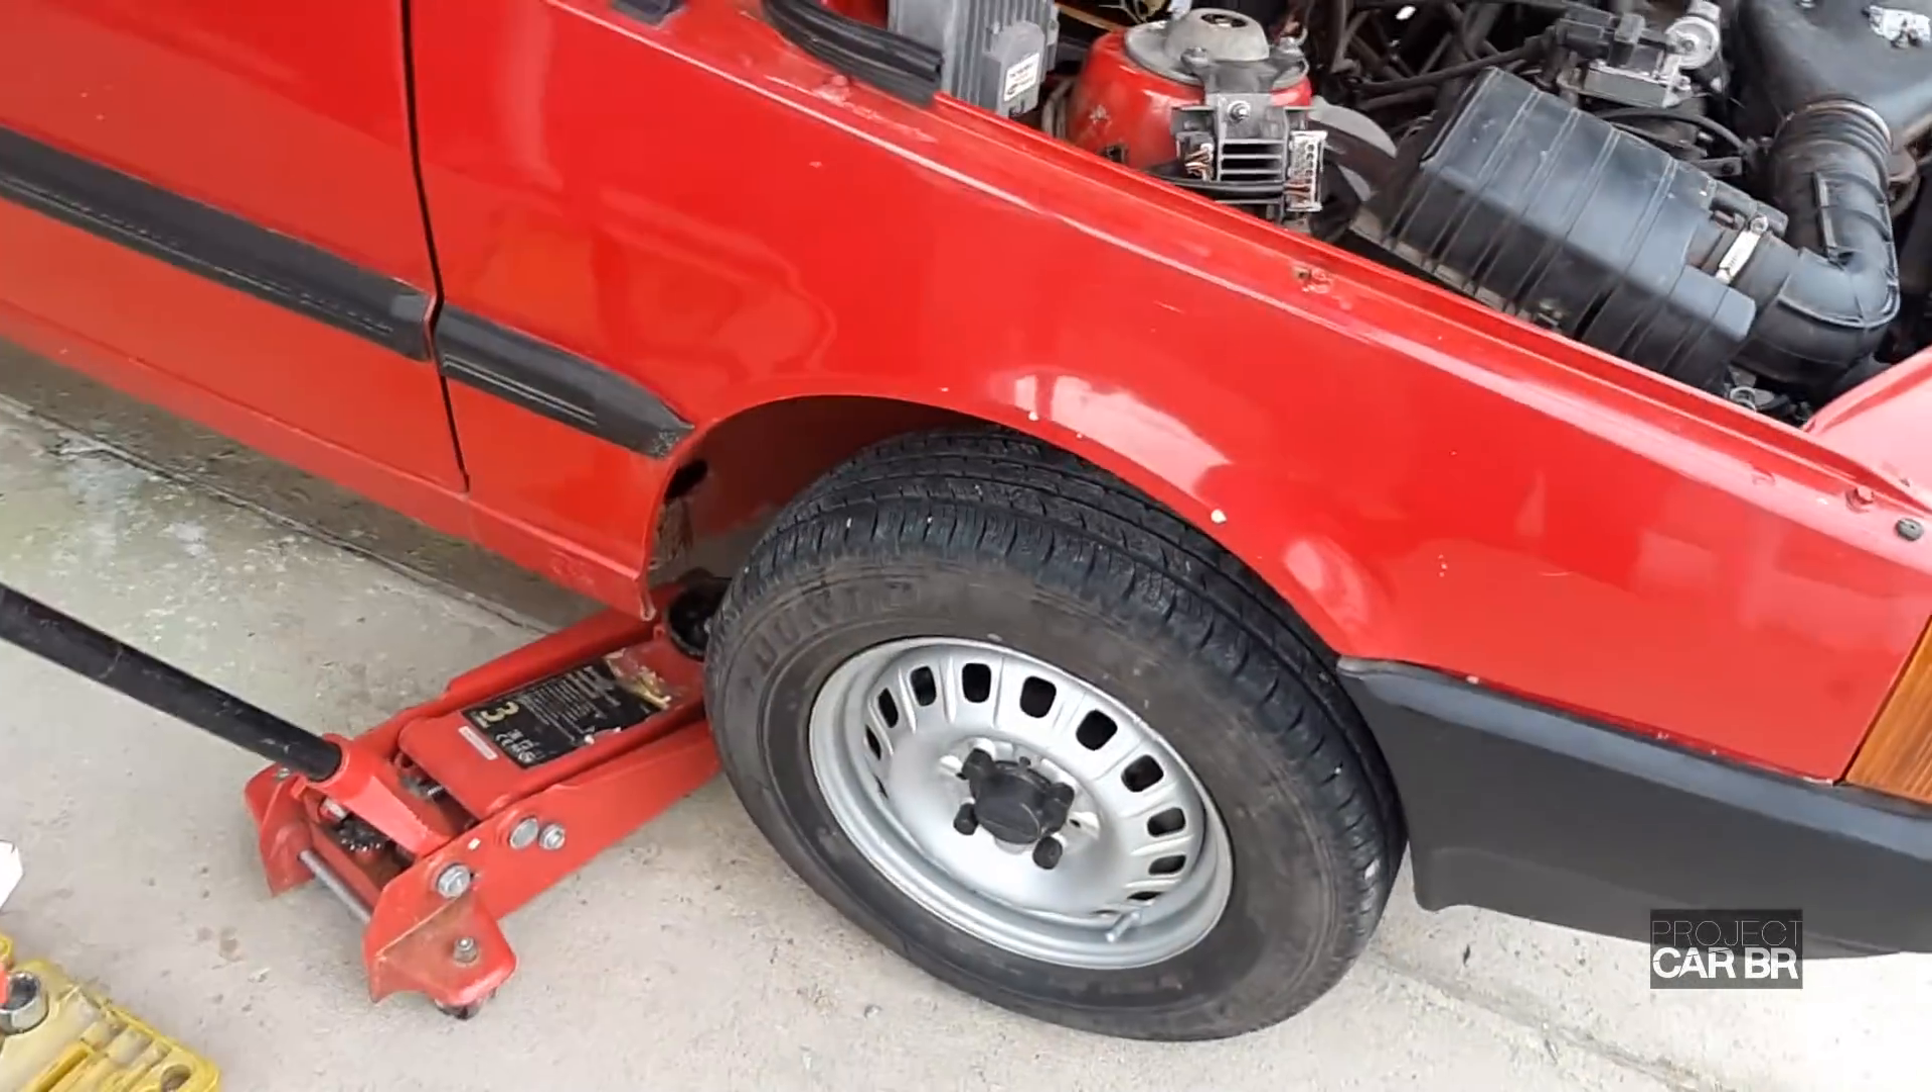Está aí a rodinha no lugar, serviço concluído.